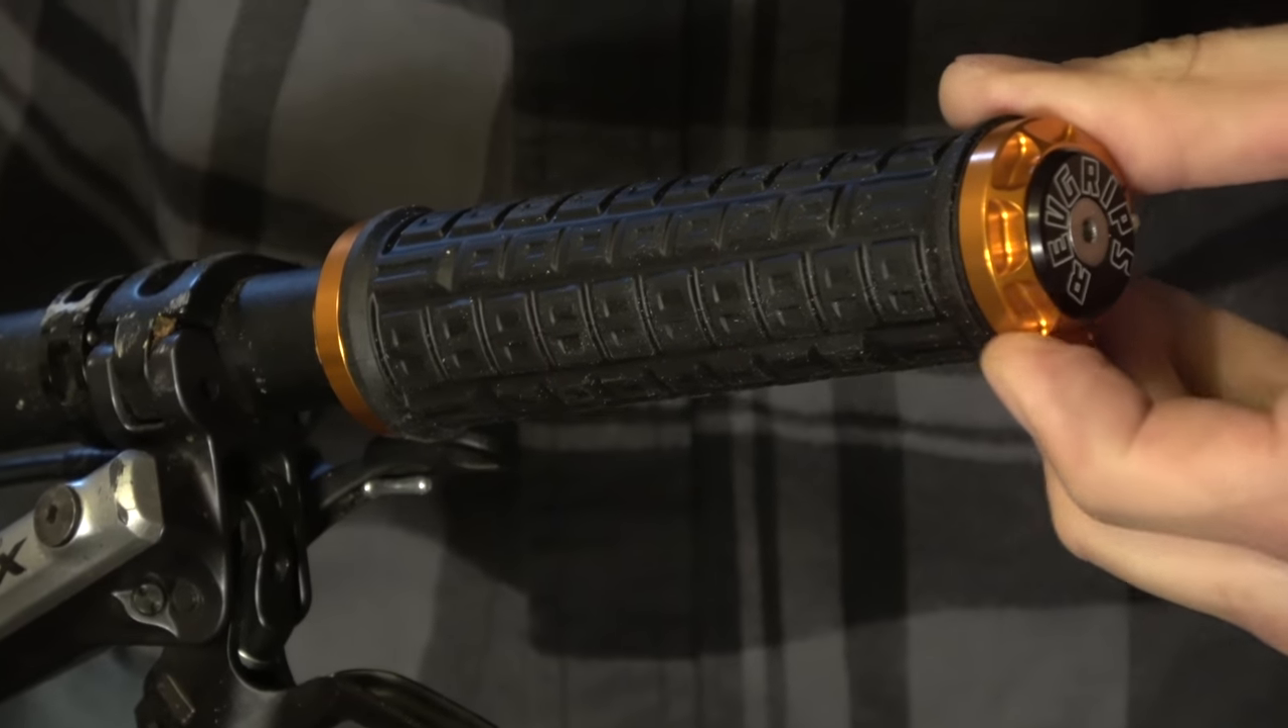Now we have the grip fully installed, there's no space here. This gap here with the washer and the grip is nice and tight, make sure there's no space on either end and you can actually see a little bit just from me holding it that it will actually move.